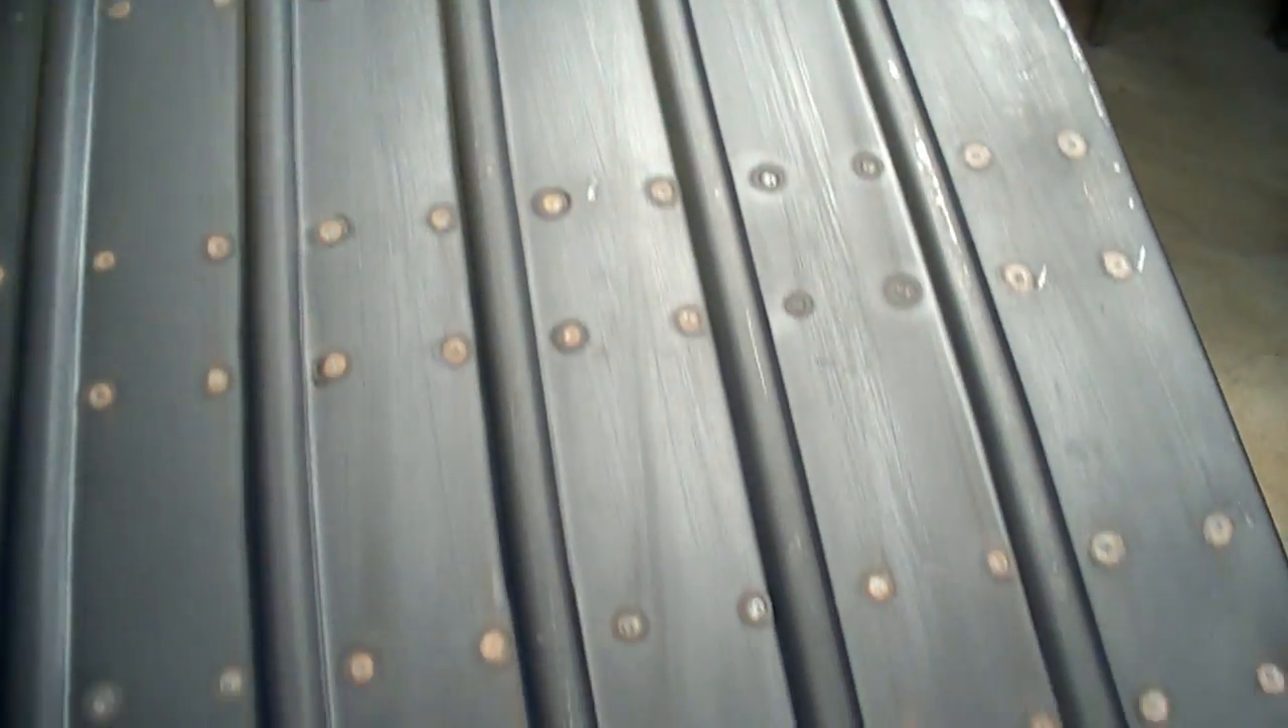Here is the final finished floor i've got all the spot welding done.